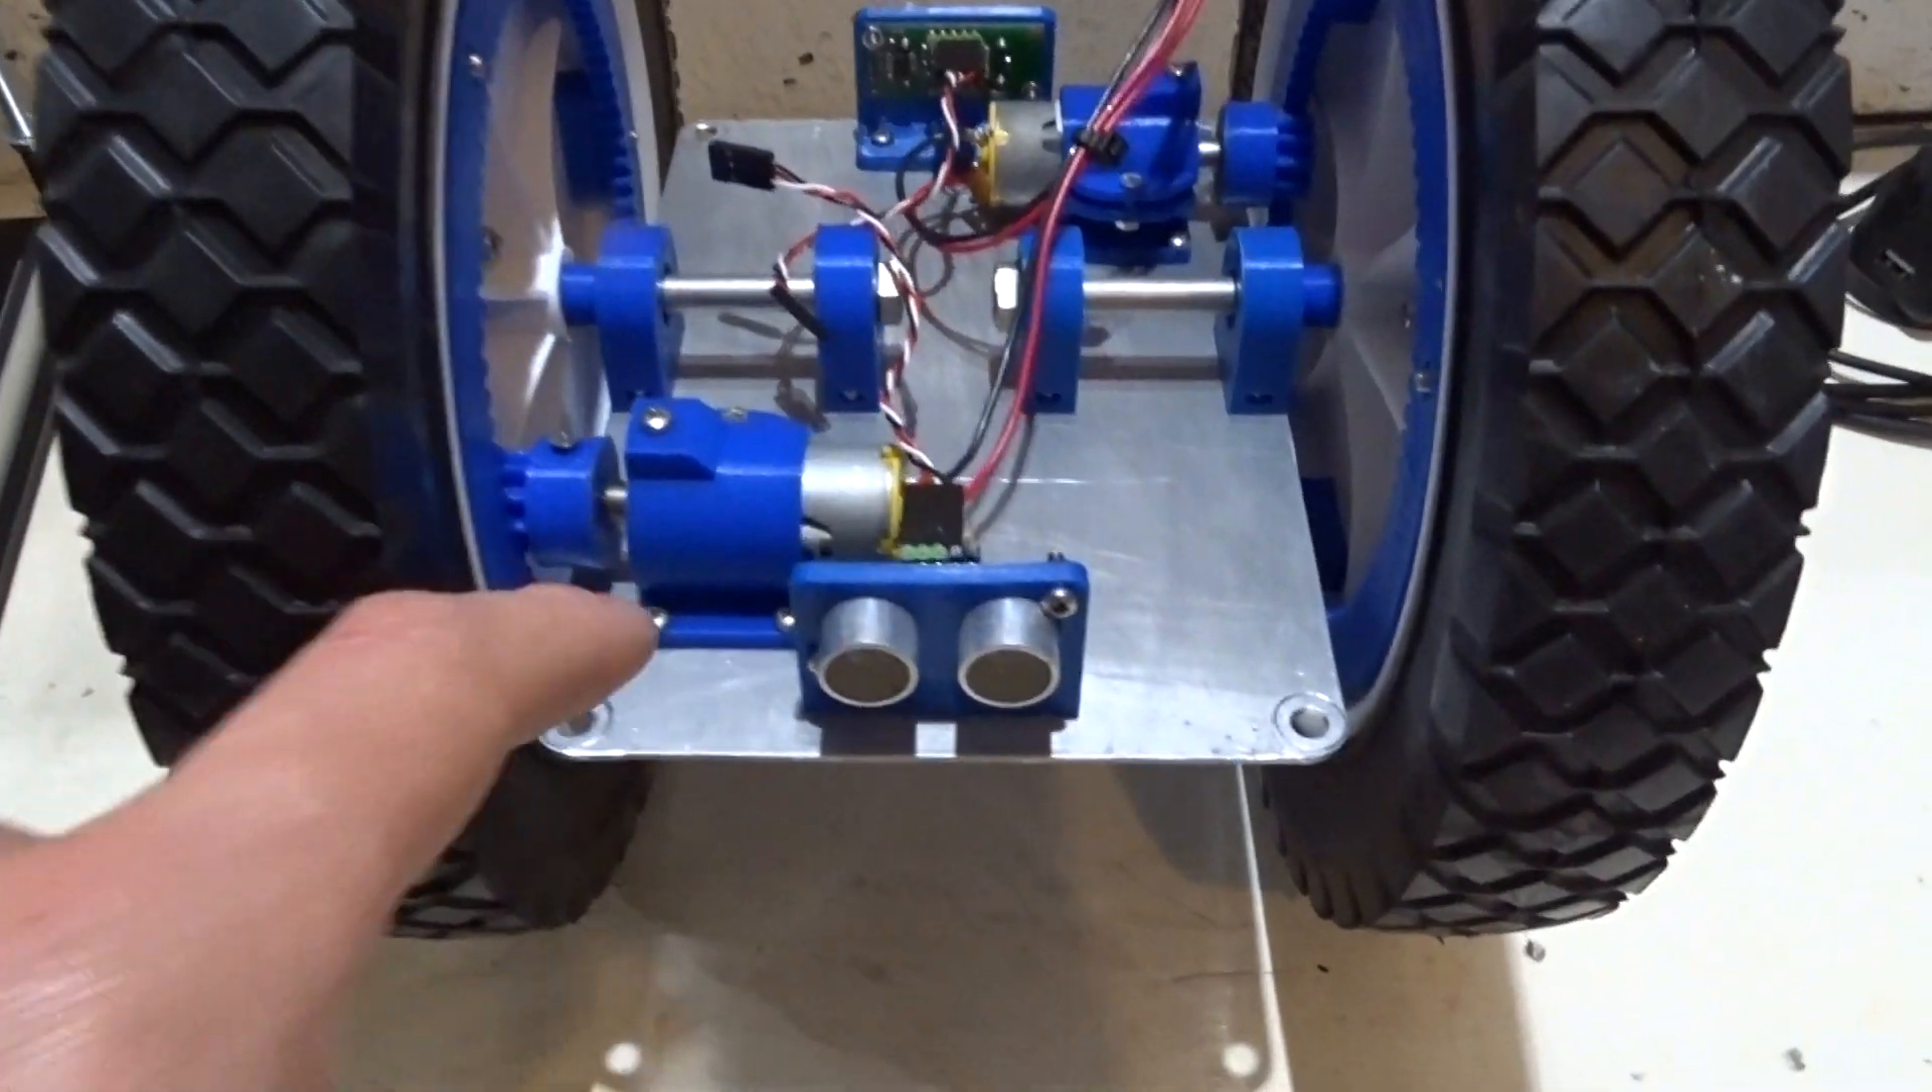You can see both wheels mounted to the aluminium chassis plate.